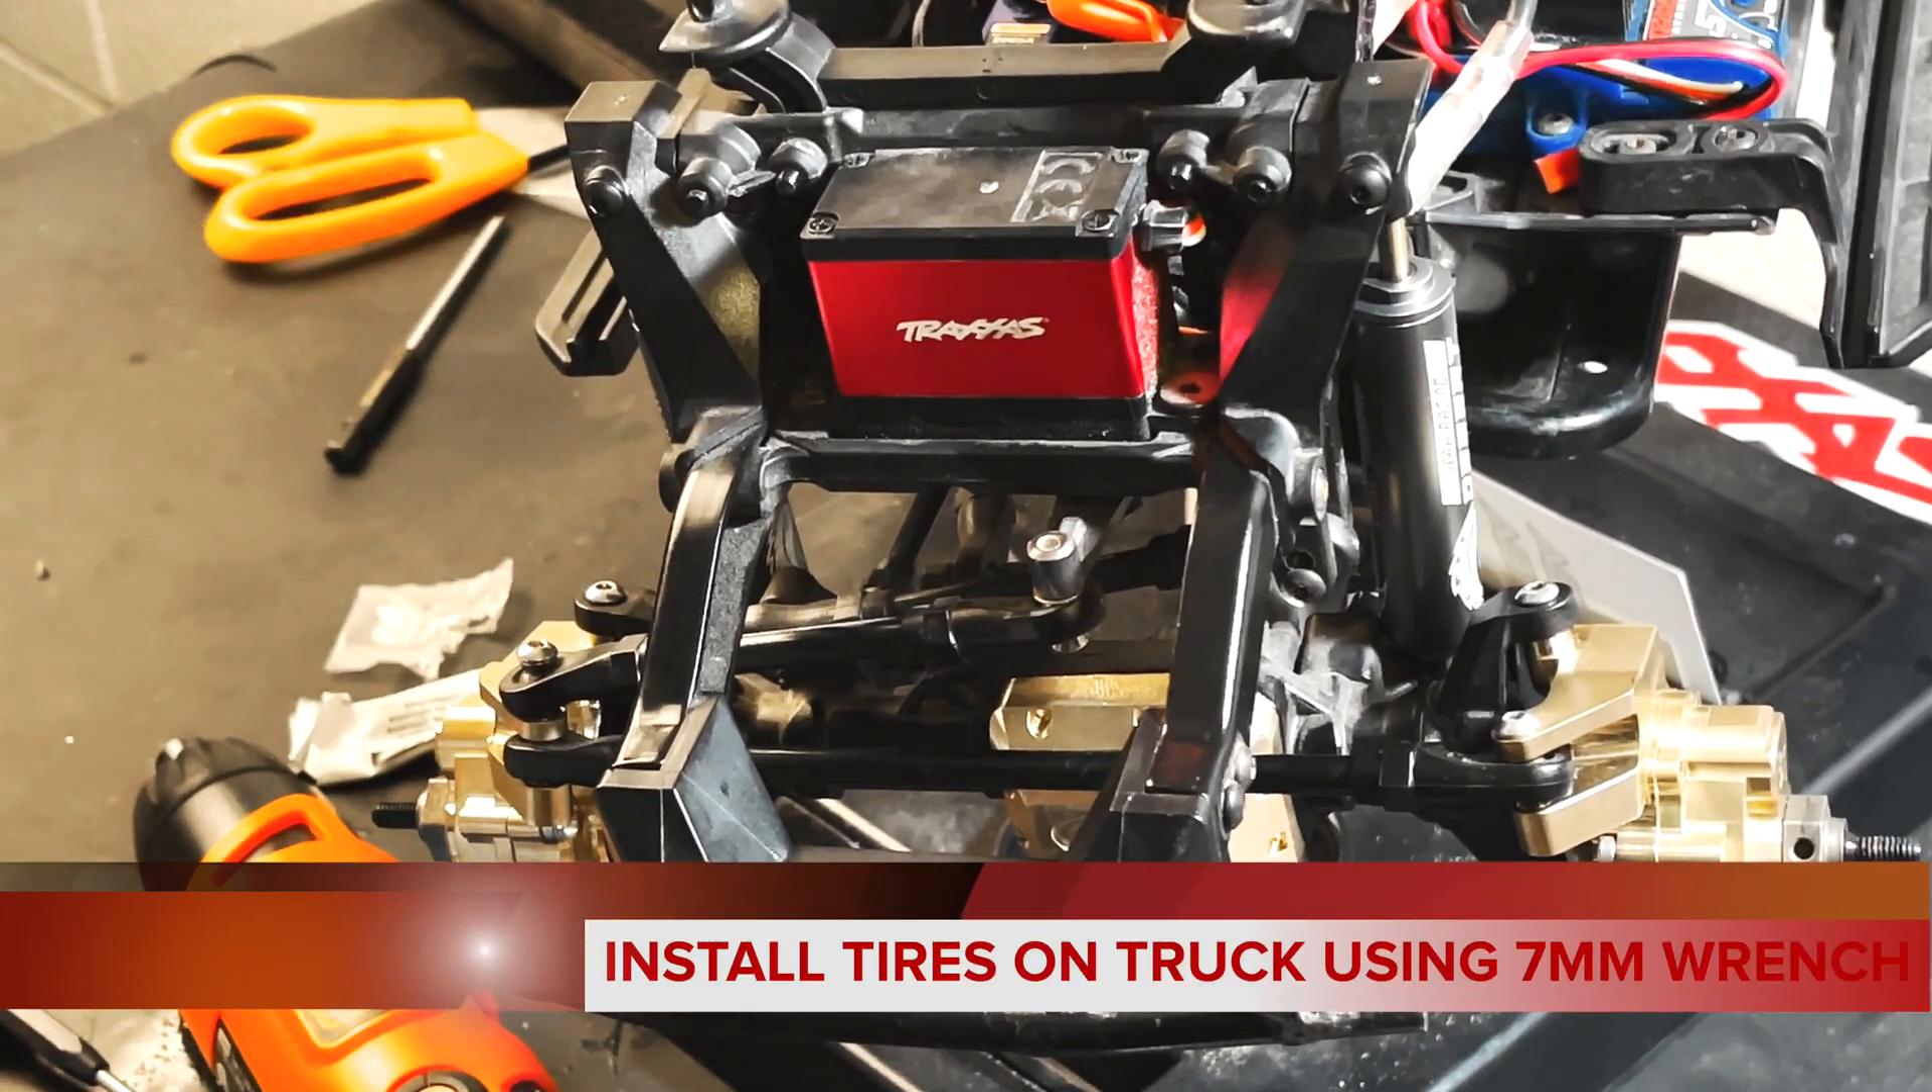Okay so with both sides securely fastened on both sides there we're gonna flip our car over here and the last thing we need to do the car is actually put the tires back on and that's it.